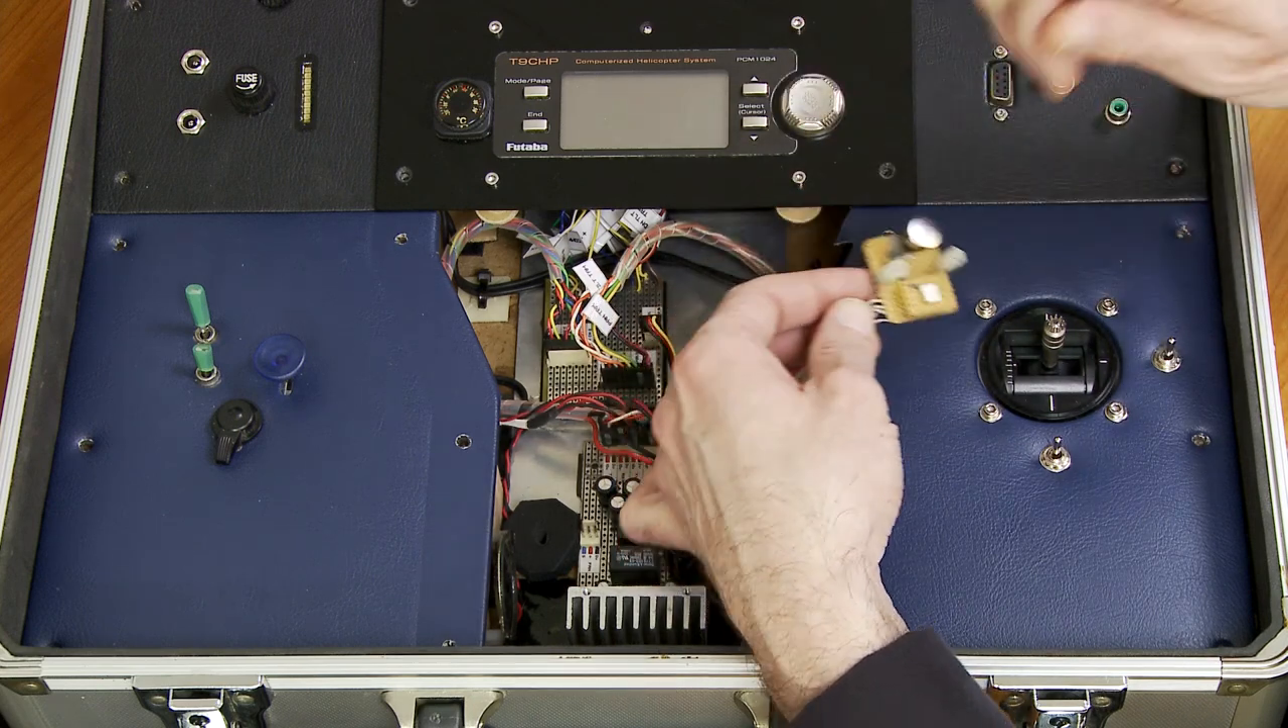Here we are with the central panel removed.